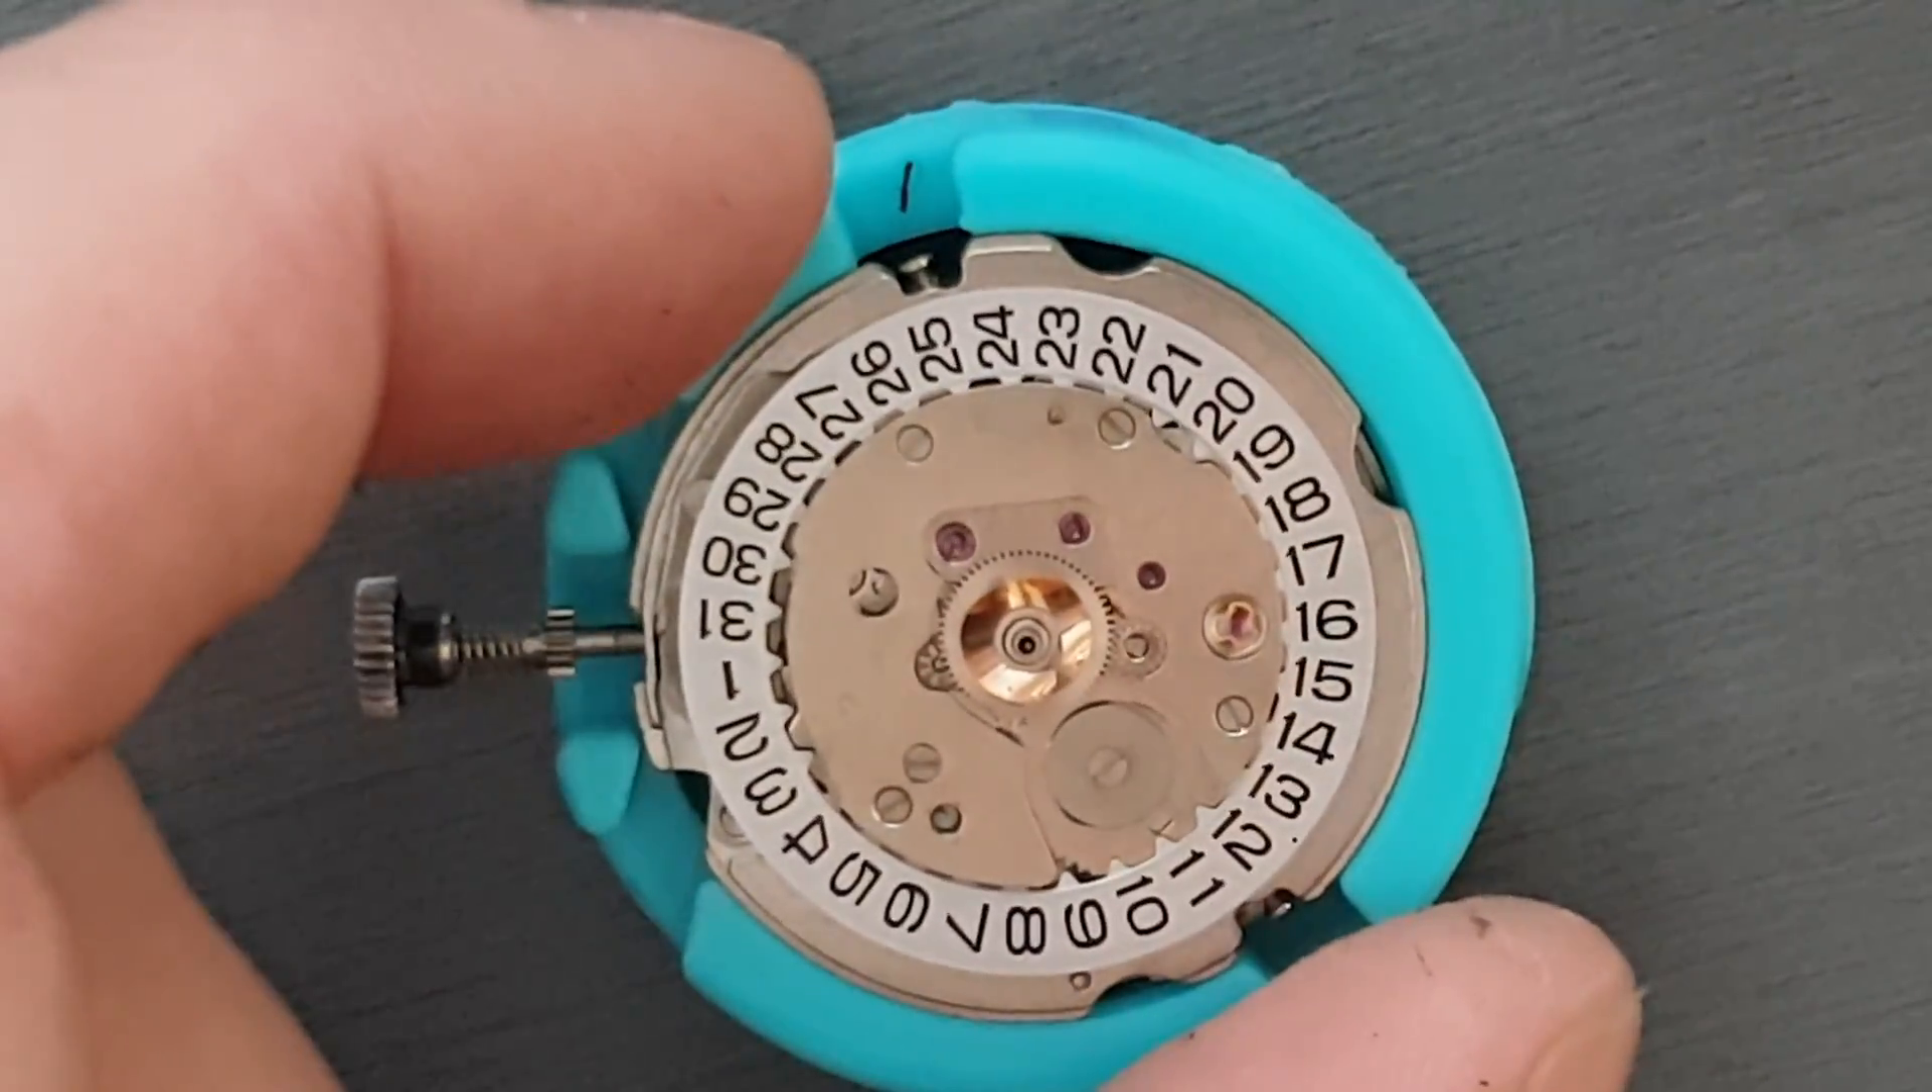Alright, so we've got the movement out now and I've taken the dial off off camera because I don't want to risk damaging it really.